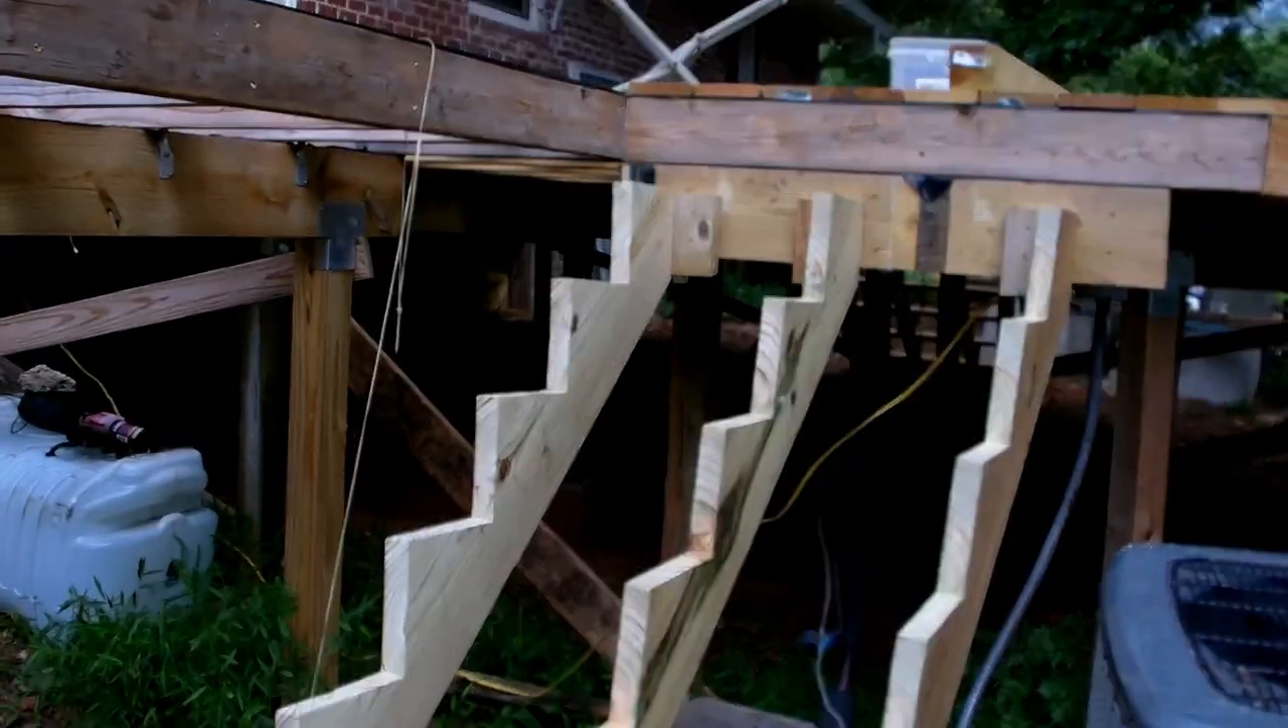We have the stringers in place.